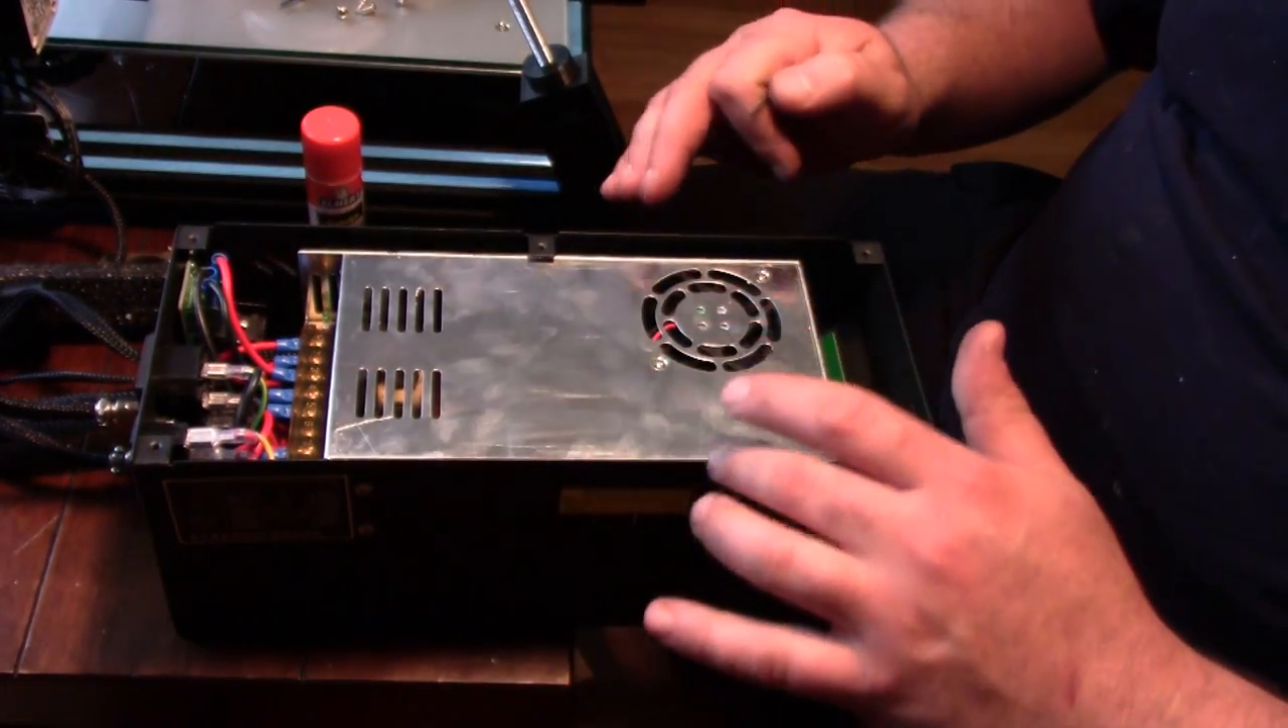So this is the control box with the bottom taken off.